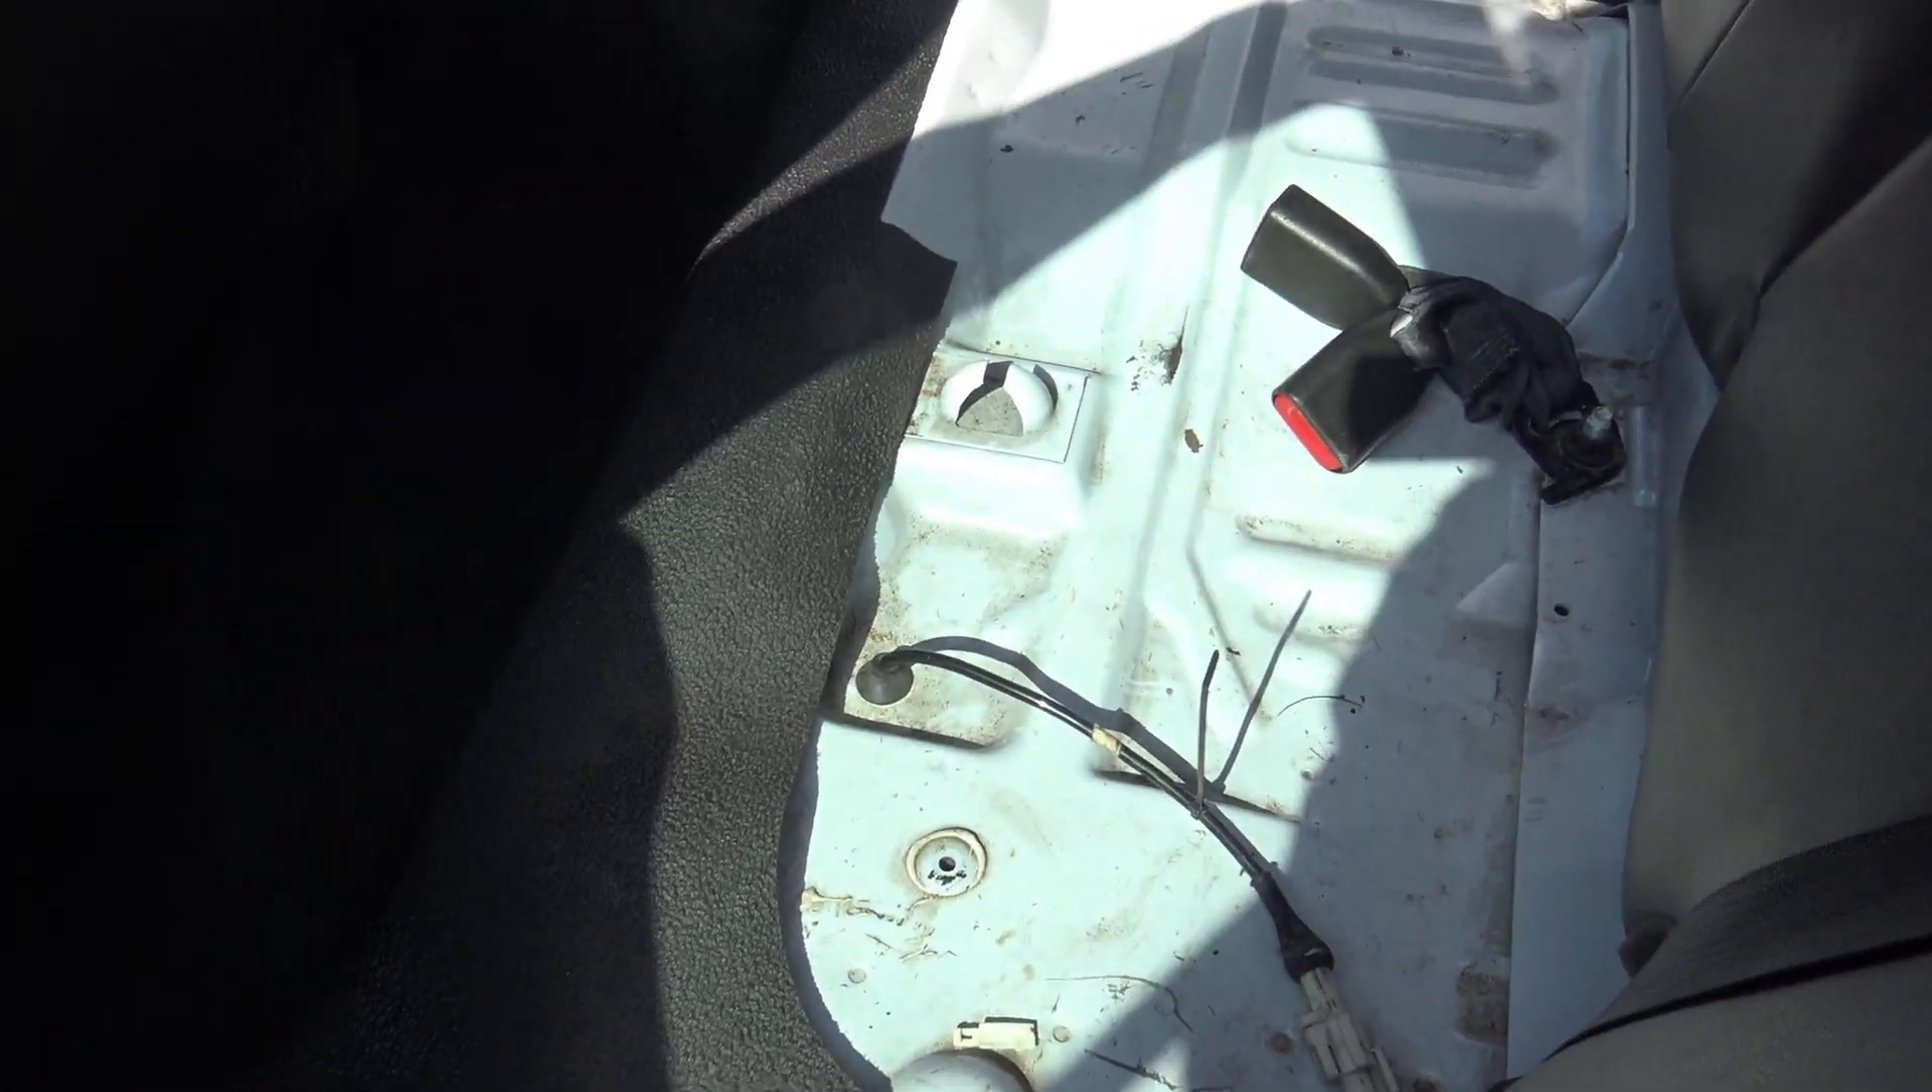Back seat area is clean. But I haven't put in my rear seat yet.